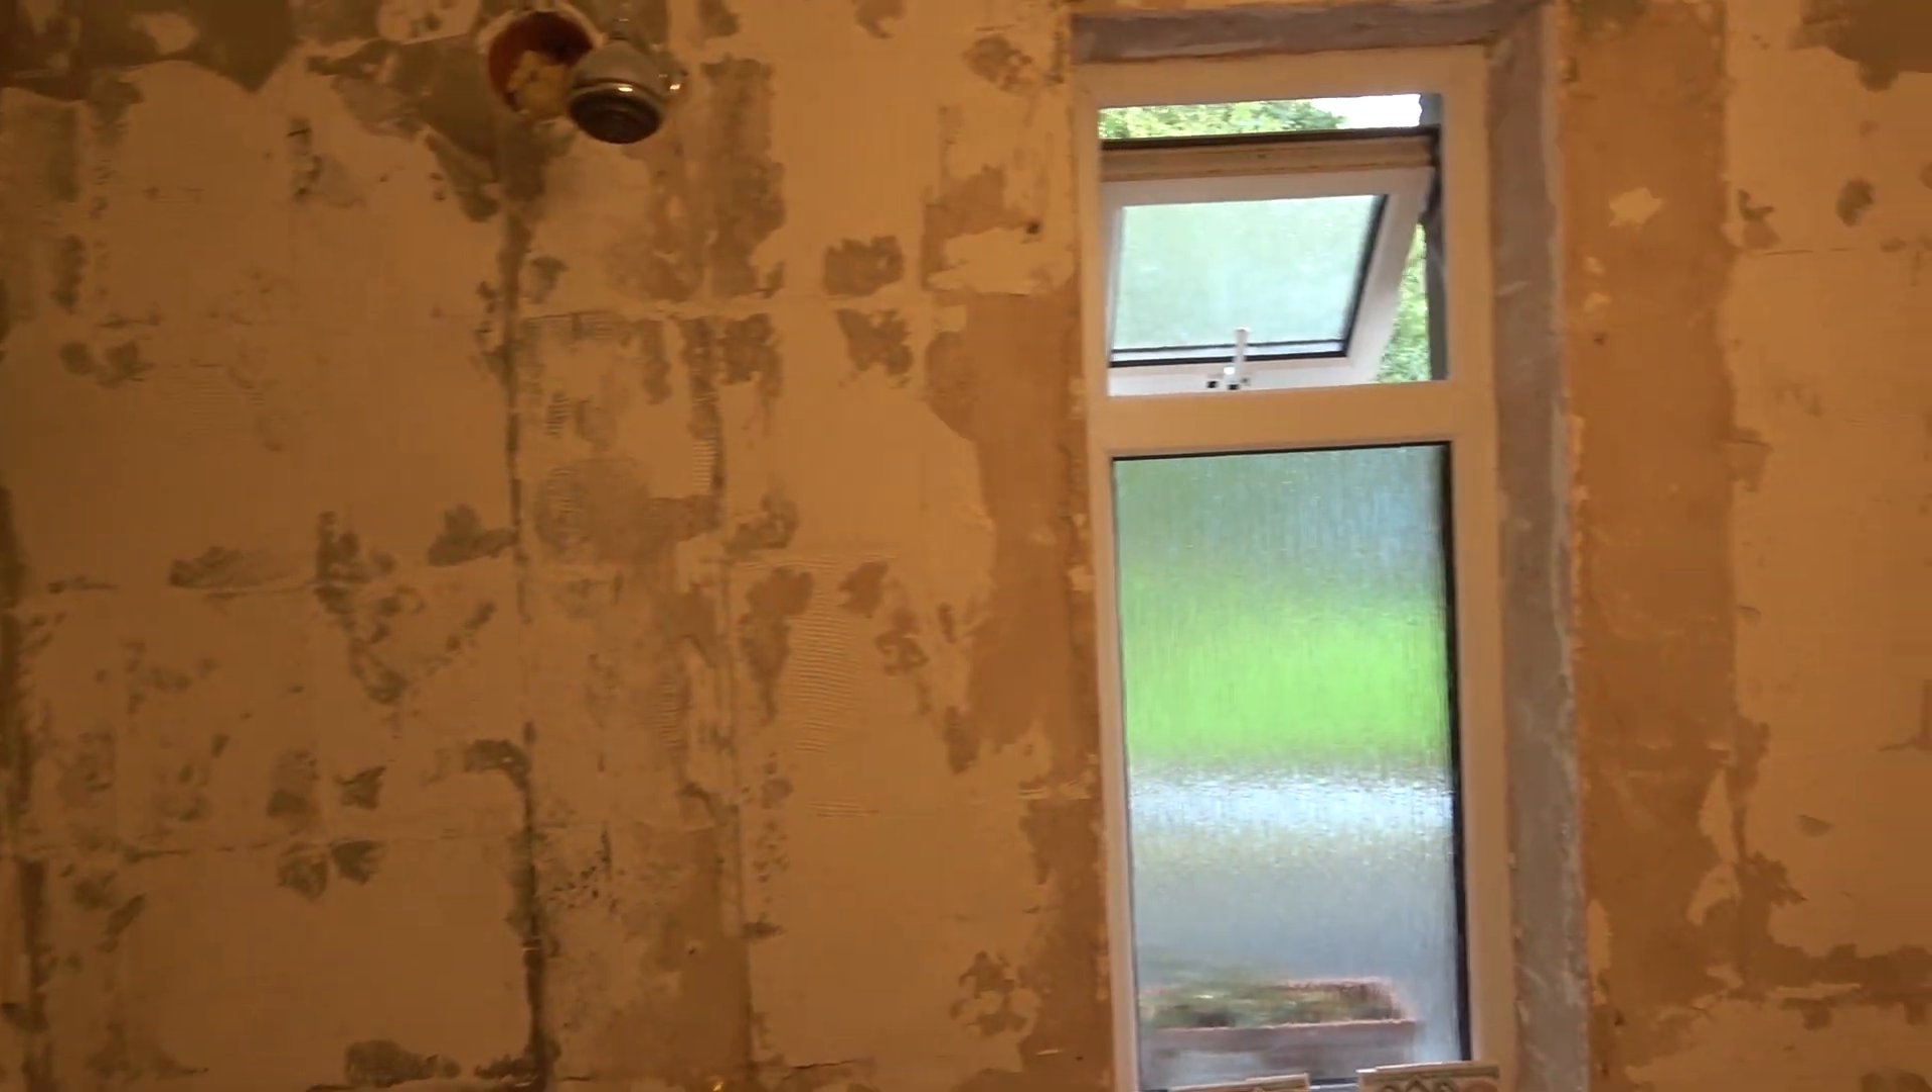I'll show you now how it looks. All the tiles are off.